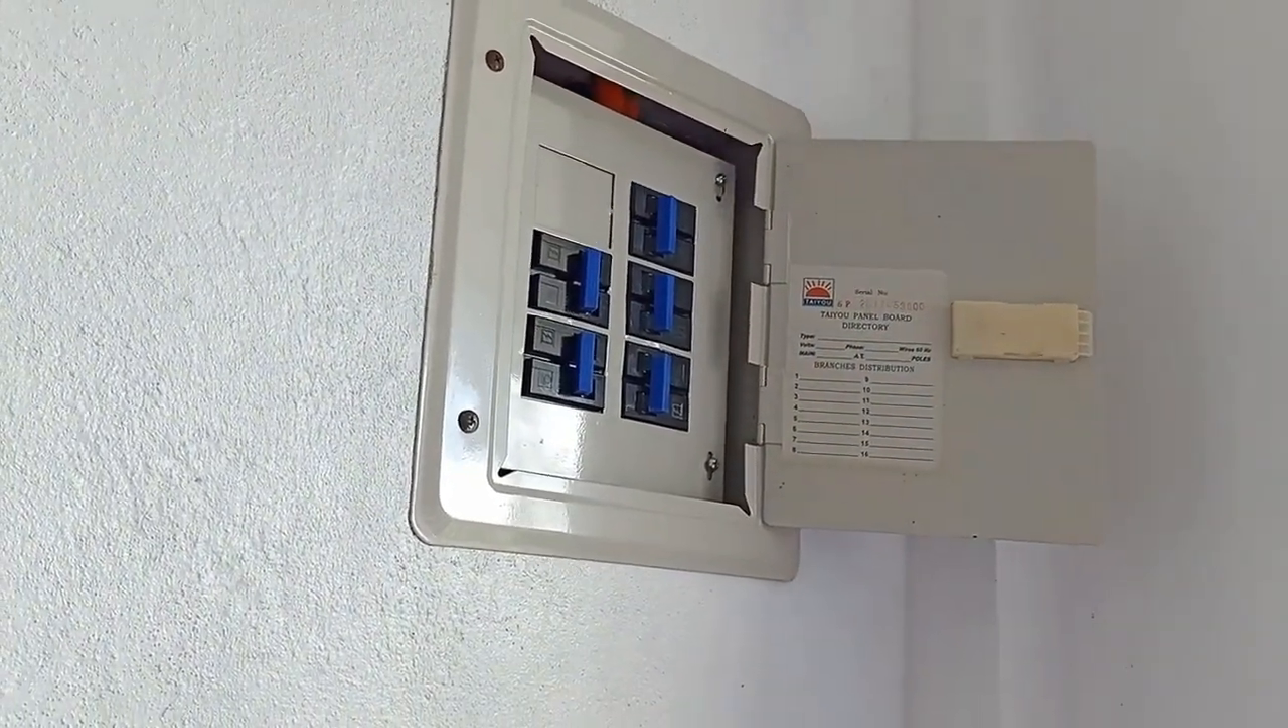Ito na mga boss Natapos na natin na-install yung ating Cover Sa ating panel box.